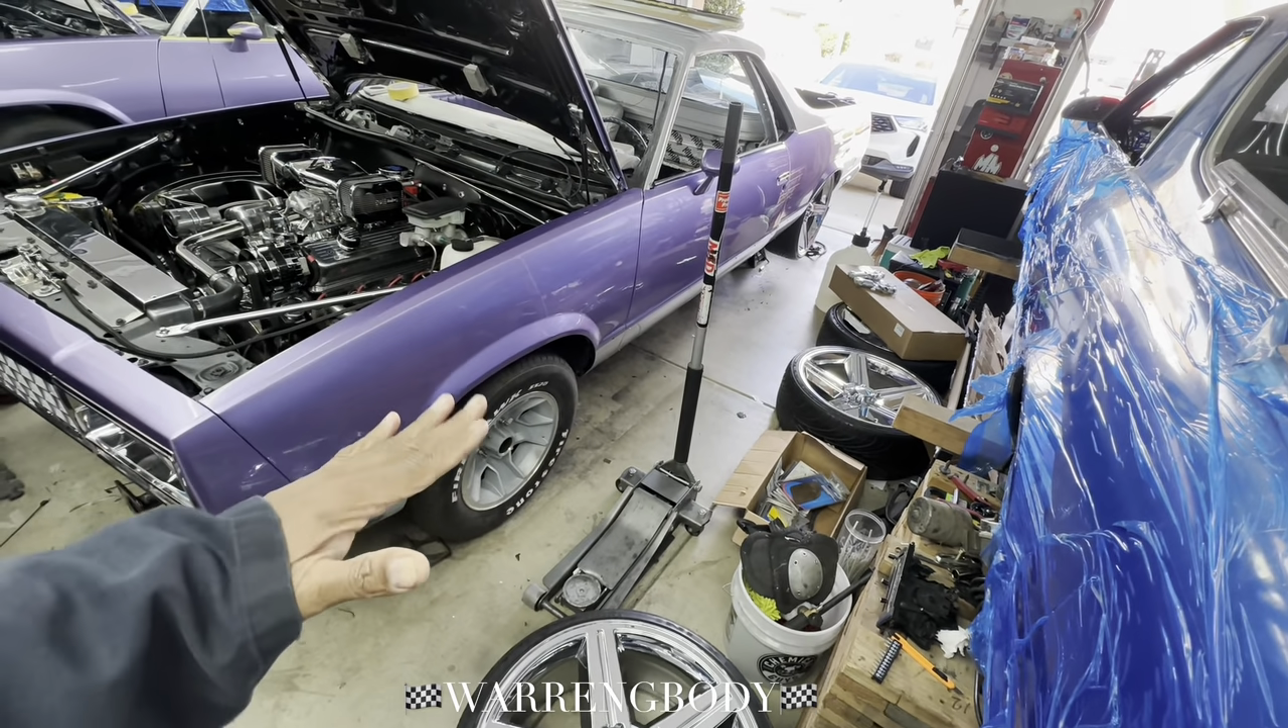This is my Monte Carlo wheels. I put those back on.